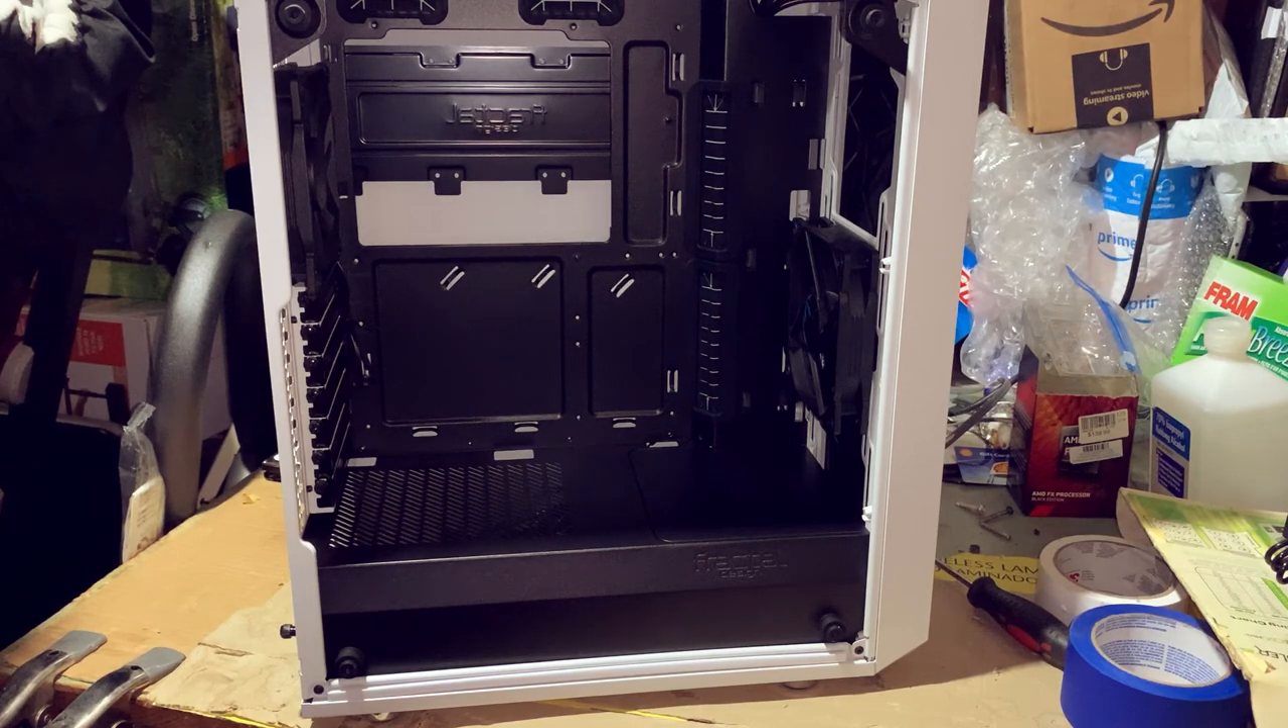This is the bare bones of our case it's missing something hmm it's missing the computer hardware.